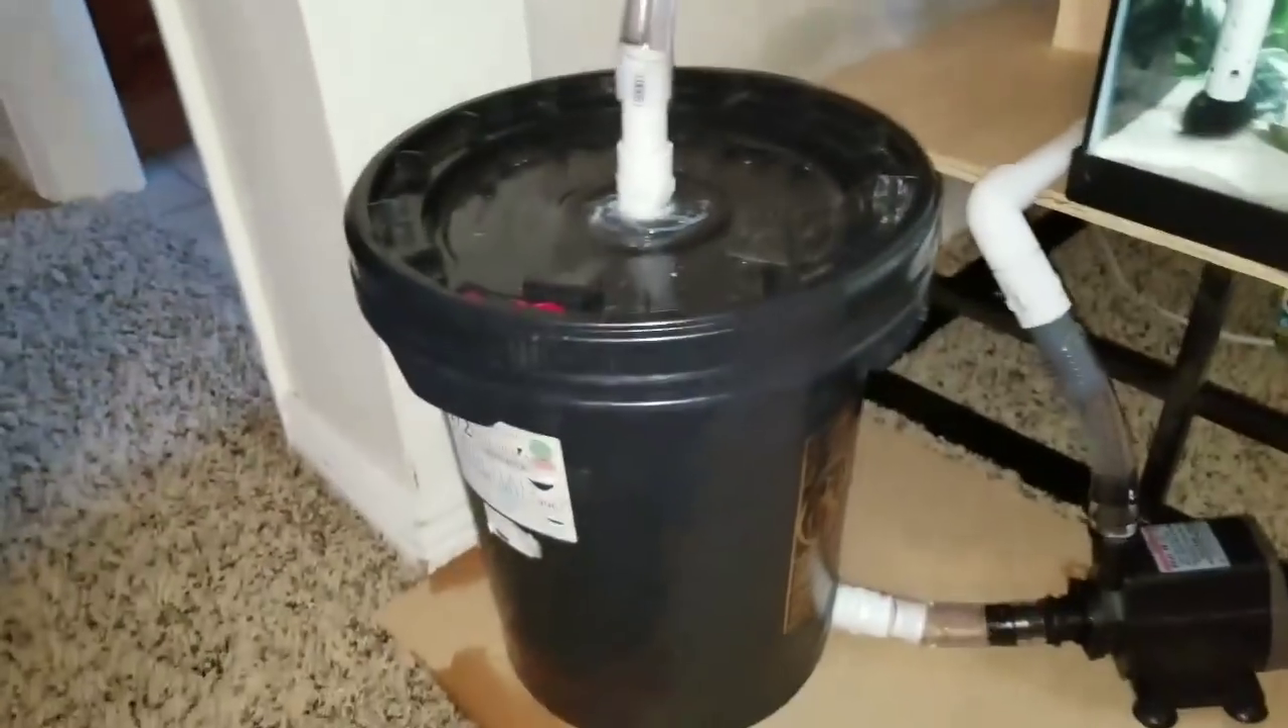Ahí quedó ya El filtro Instalado.